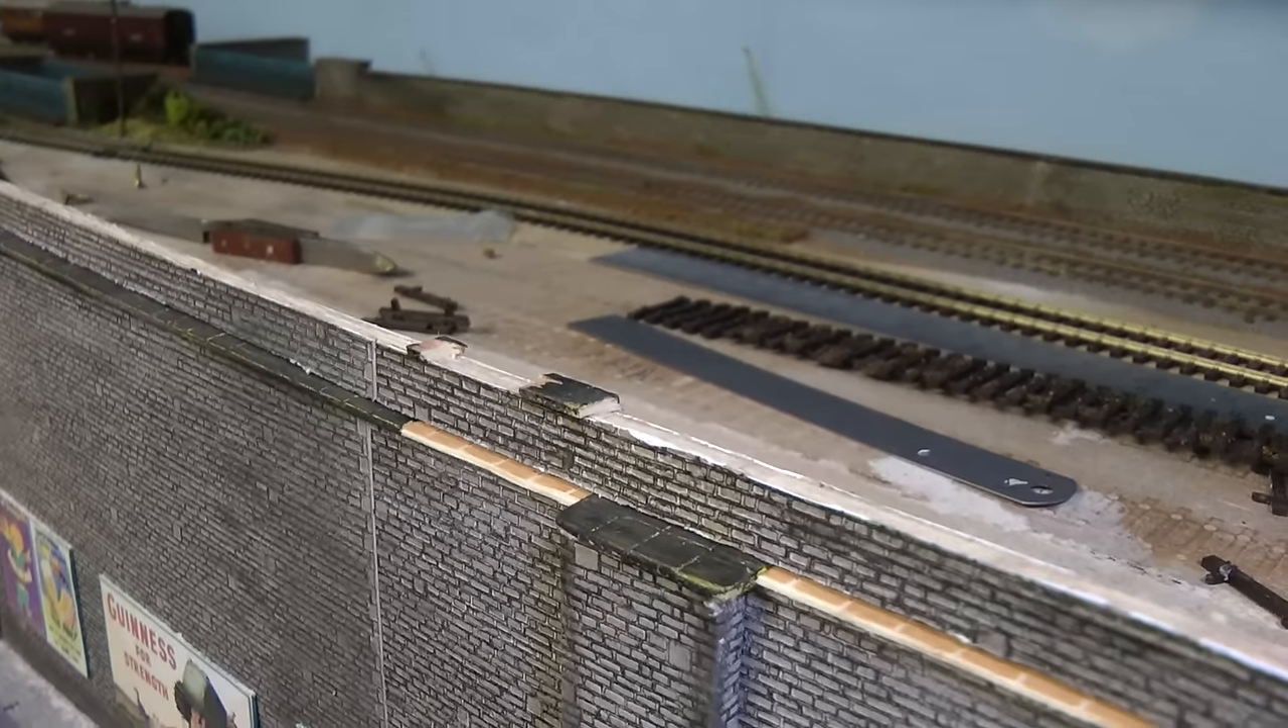Um As you can see I've got some Fresh Capping stones On the top edge Here.